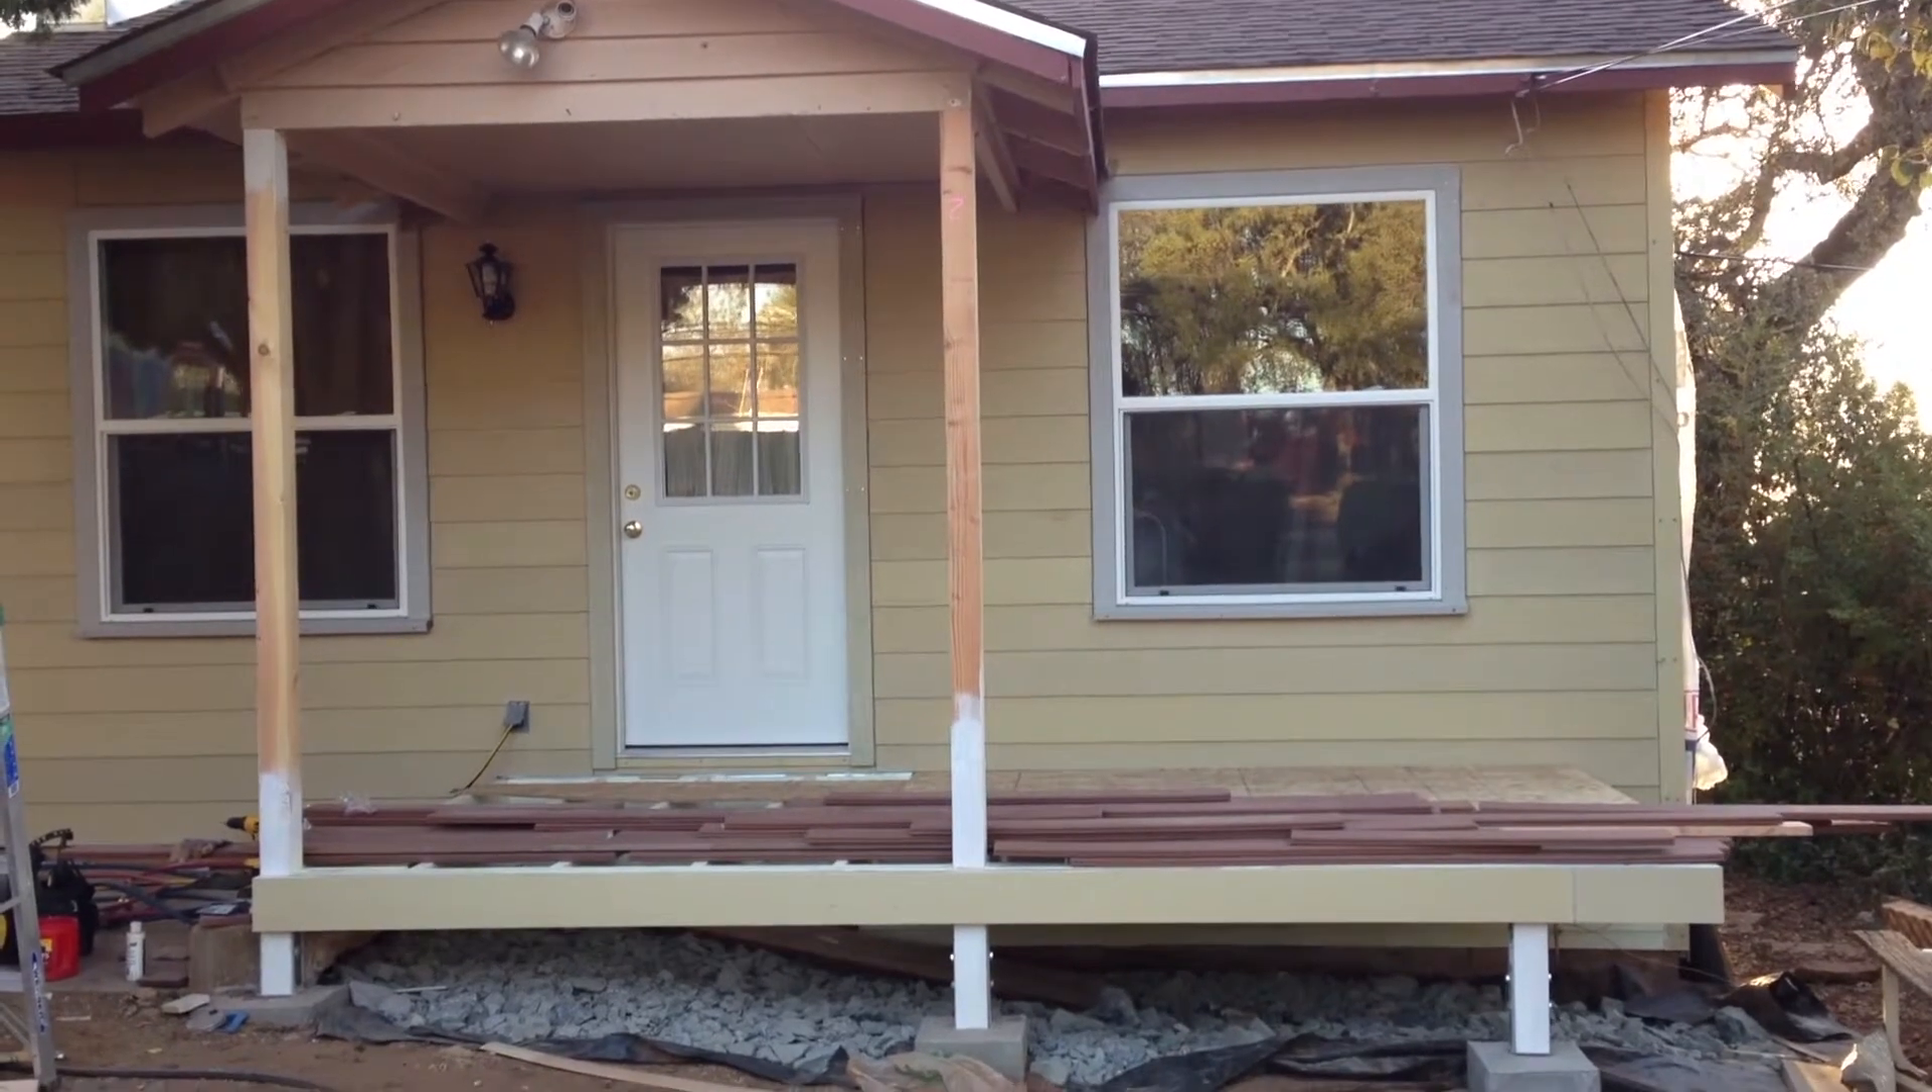So anyways I got the siding all on and the windows and doors all trimmed out porch light on.